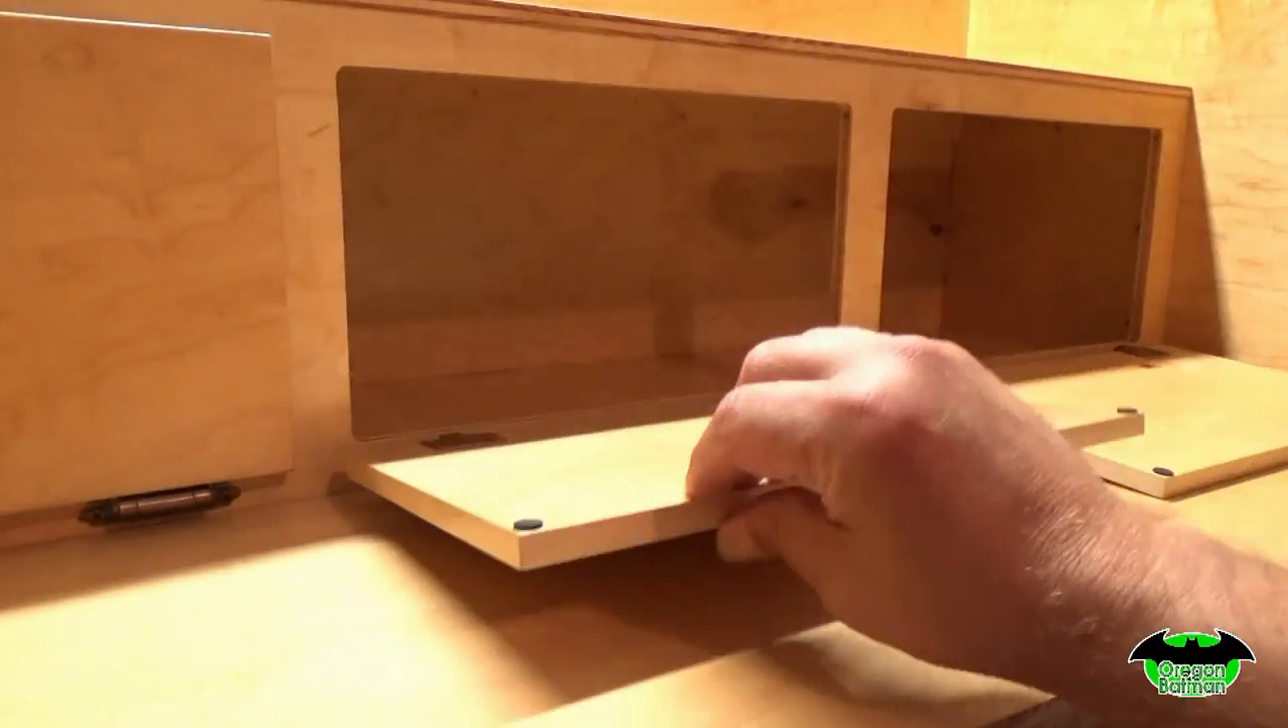Well, I'm happy to report that everything is varnished, and the cabinet doors are now back in place and work really well.